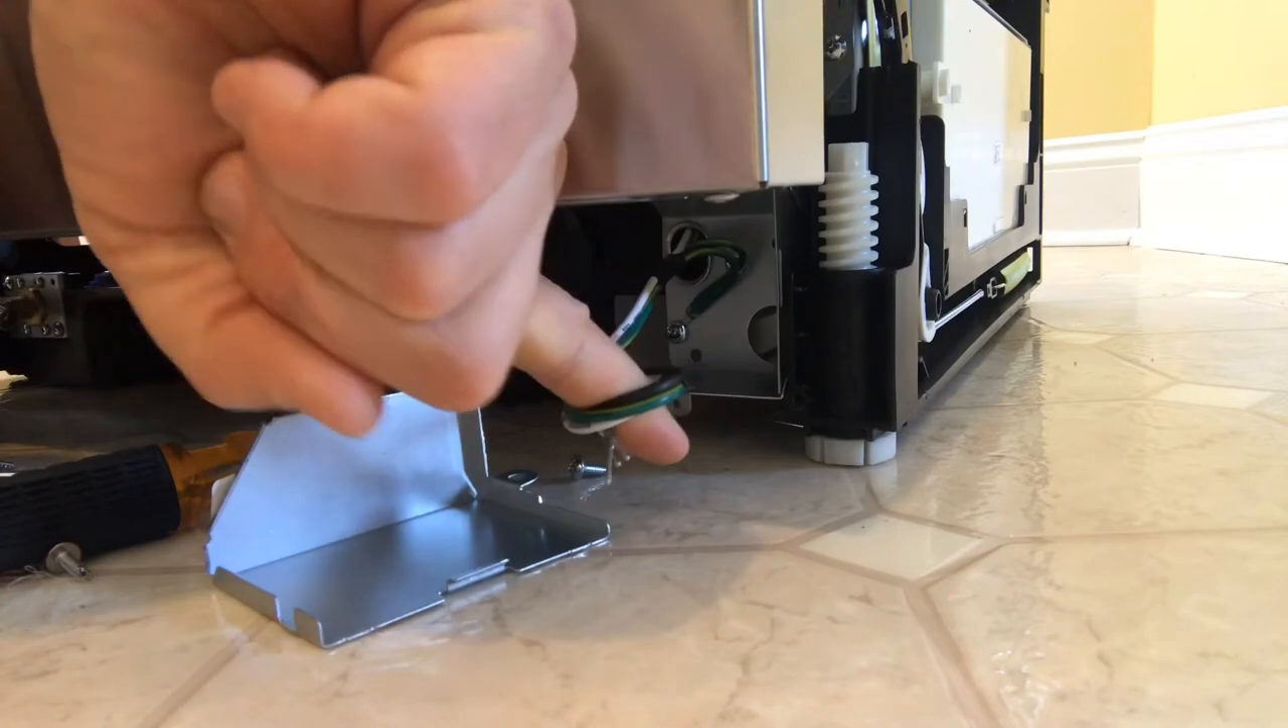Okay I've now removed the screw and I can take this little electric plate off and here is my electrical connections for my dishwasher.